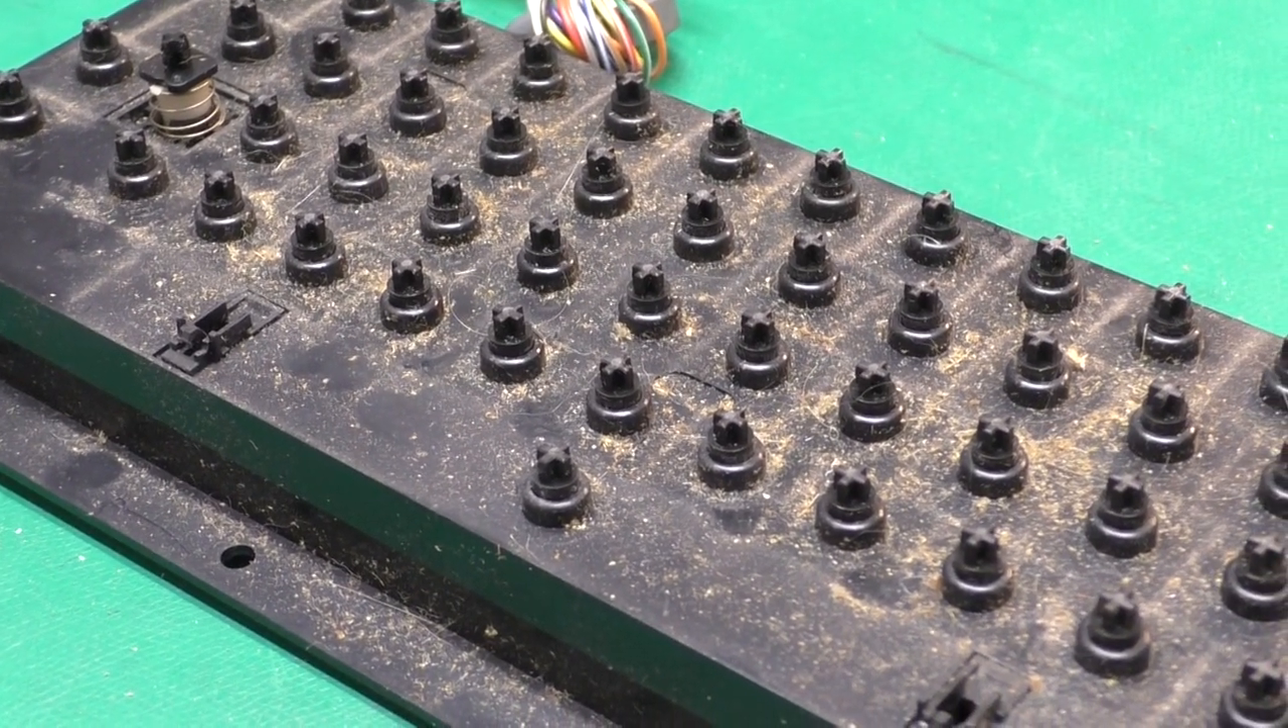Got all the key caps off of there.